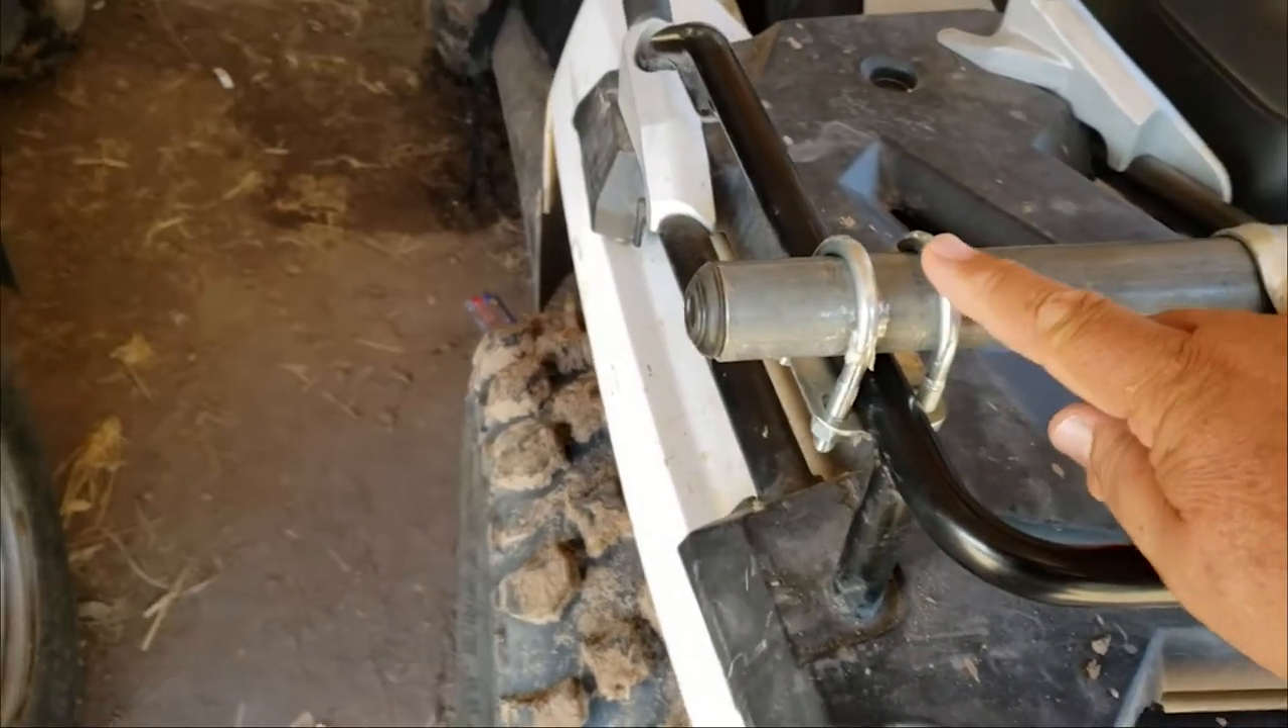My chain link top rail is connected to the tie -down with u -bolts.